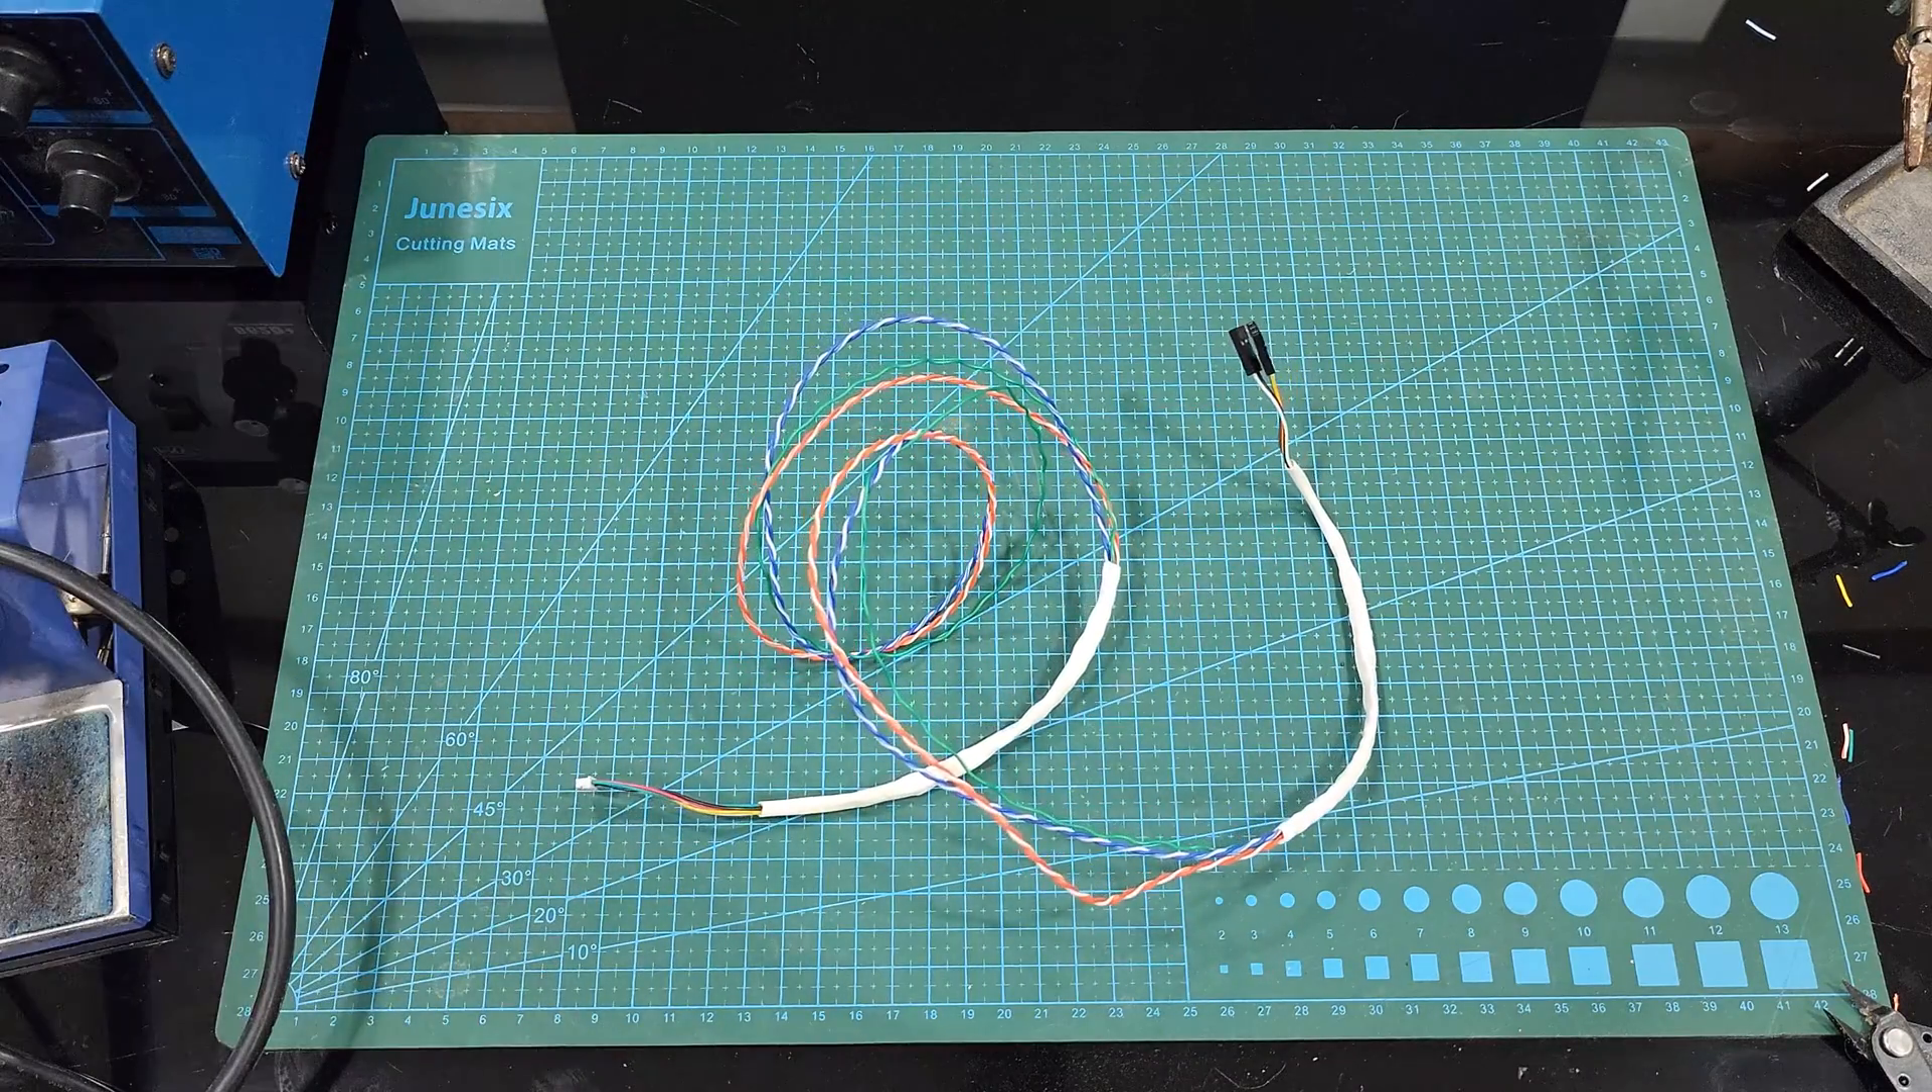And with the heat shrink done, you should have a fully spliced together and extended cable for the automatic bed leveler.